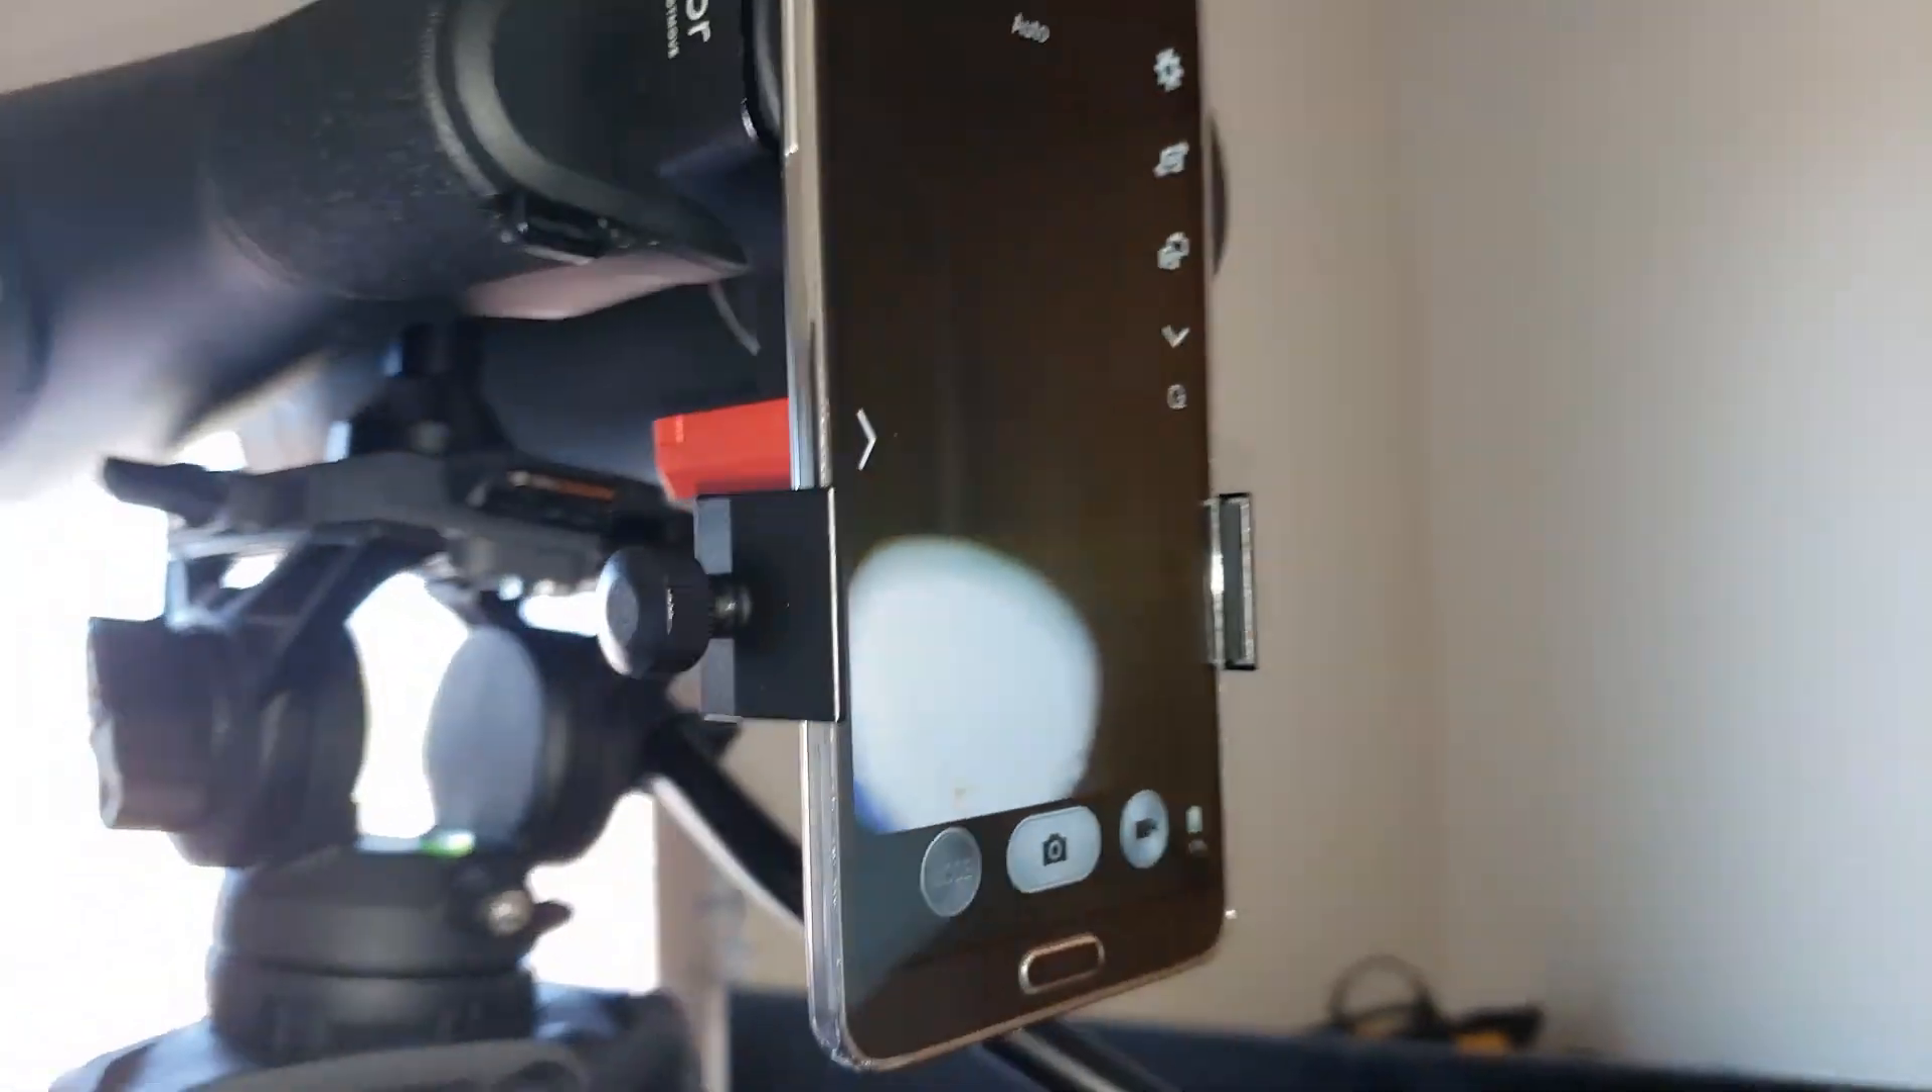As you can see the camera is misaligned.